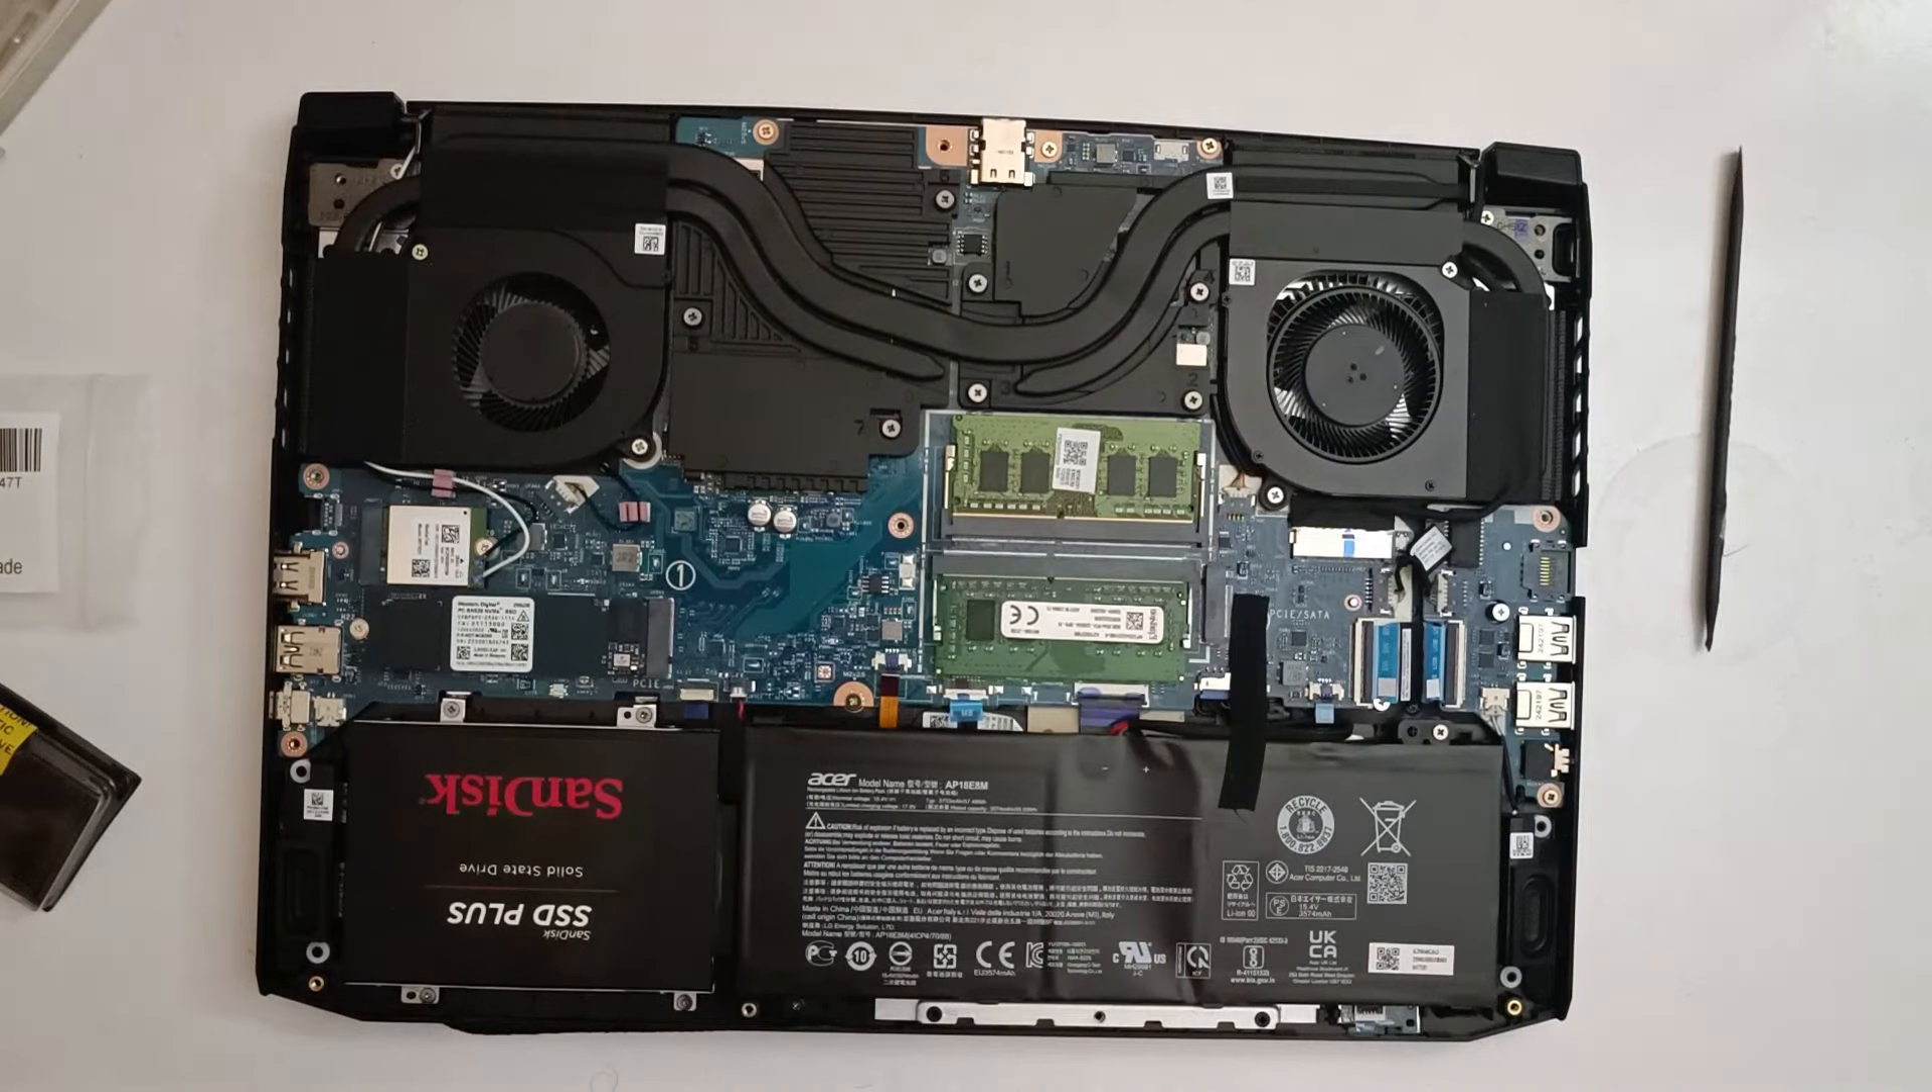RAM'imi bağladım. Başka da bir şey sökmemiştim zaten.